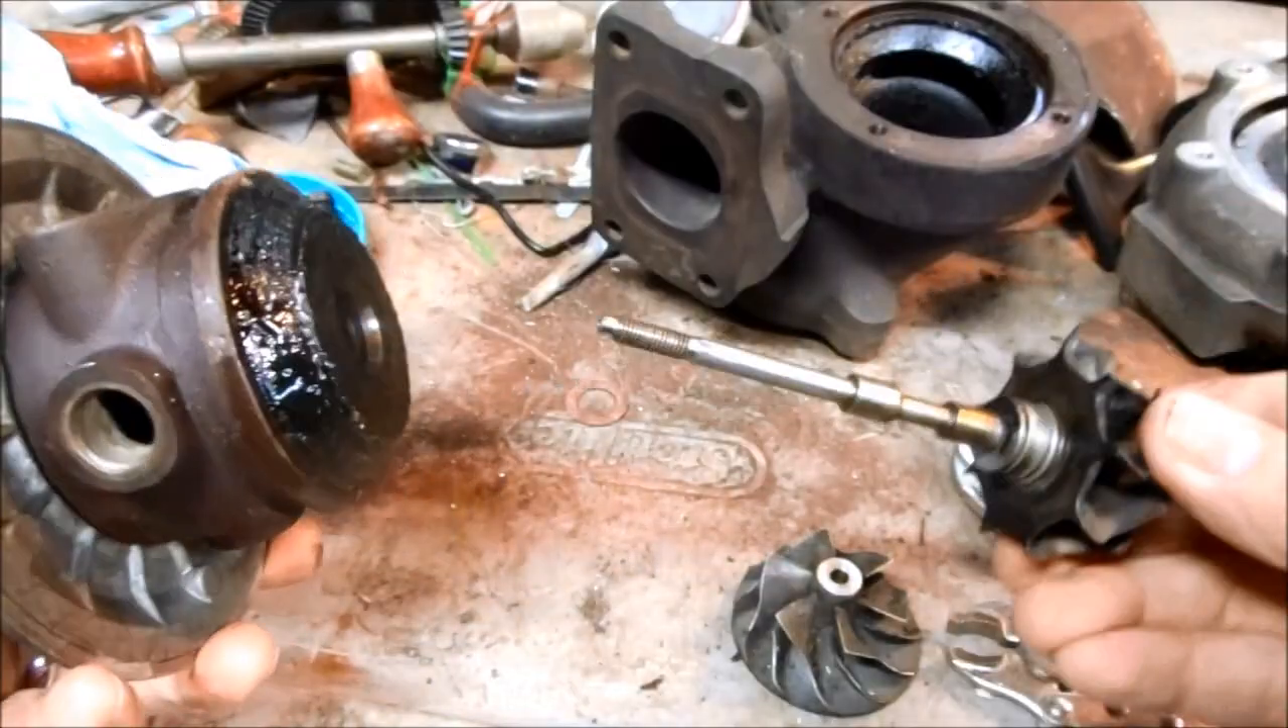And with the nut removed the wheel slides right off.